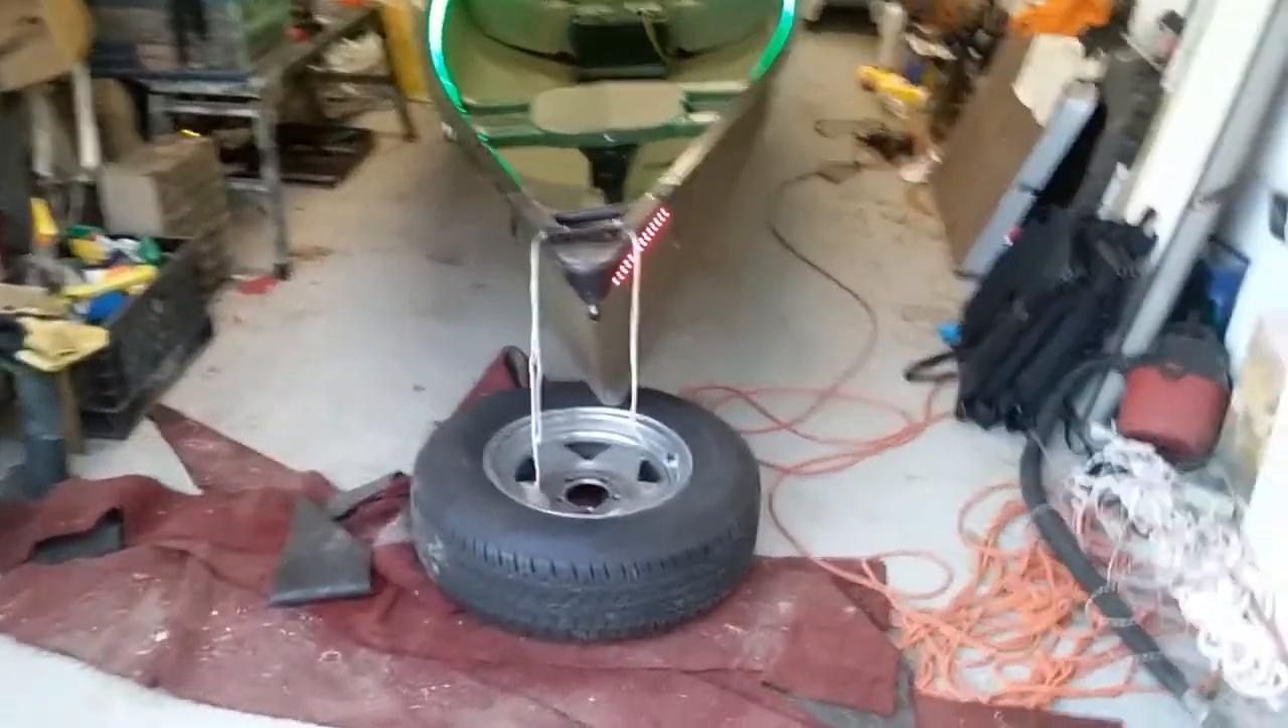So here's the front led lights navigation lights so those are hooked up all ready to go.